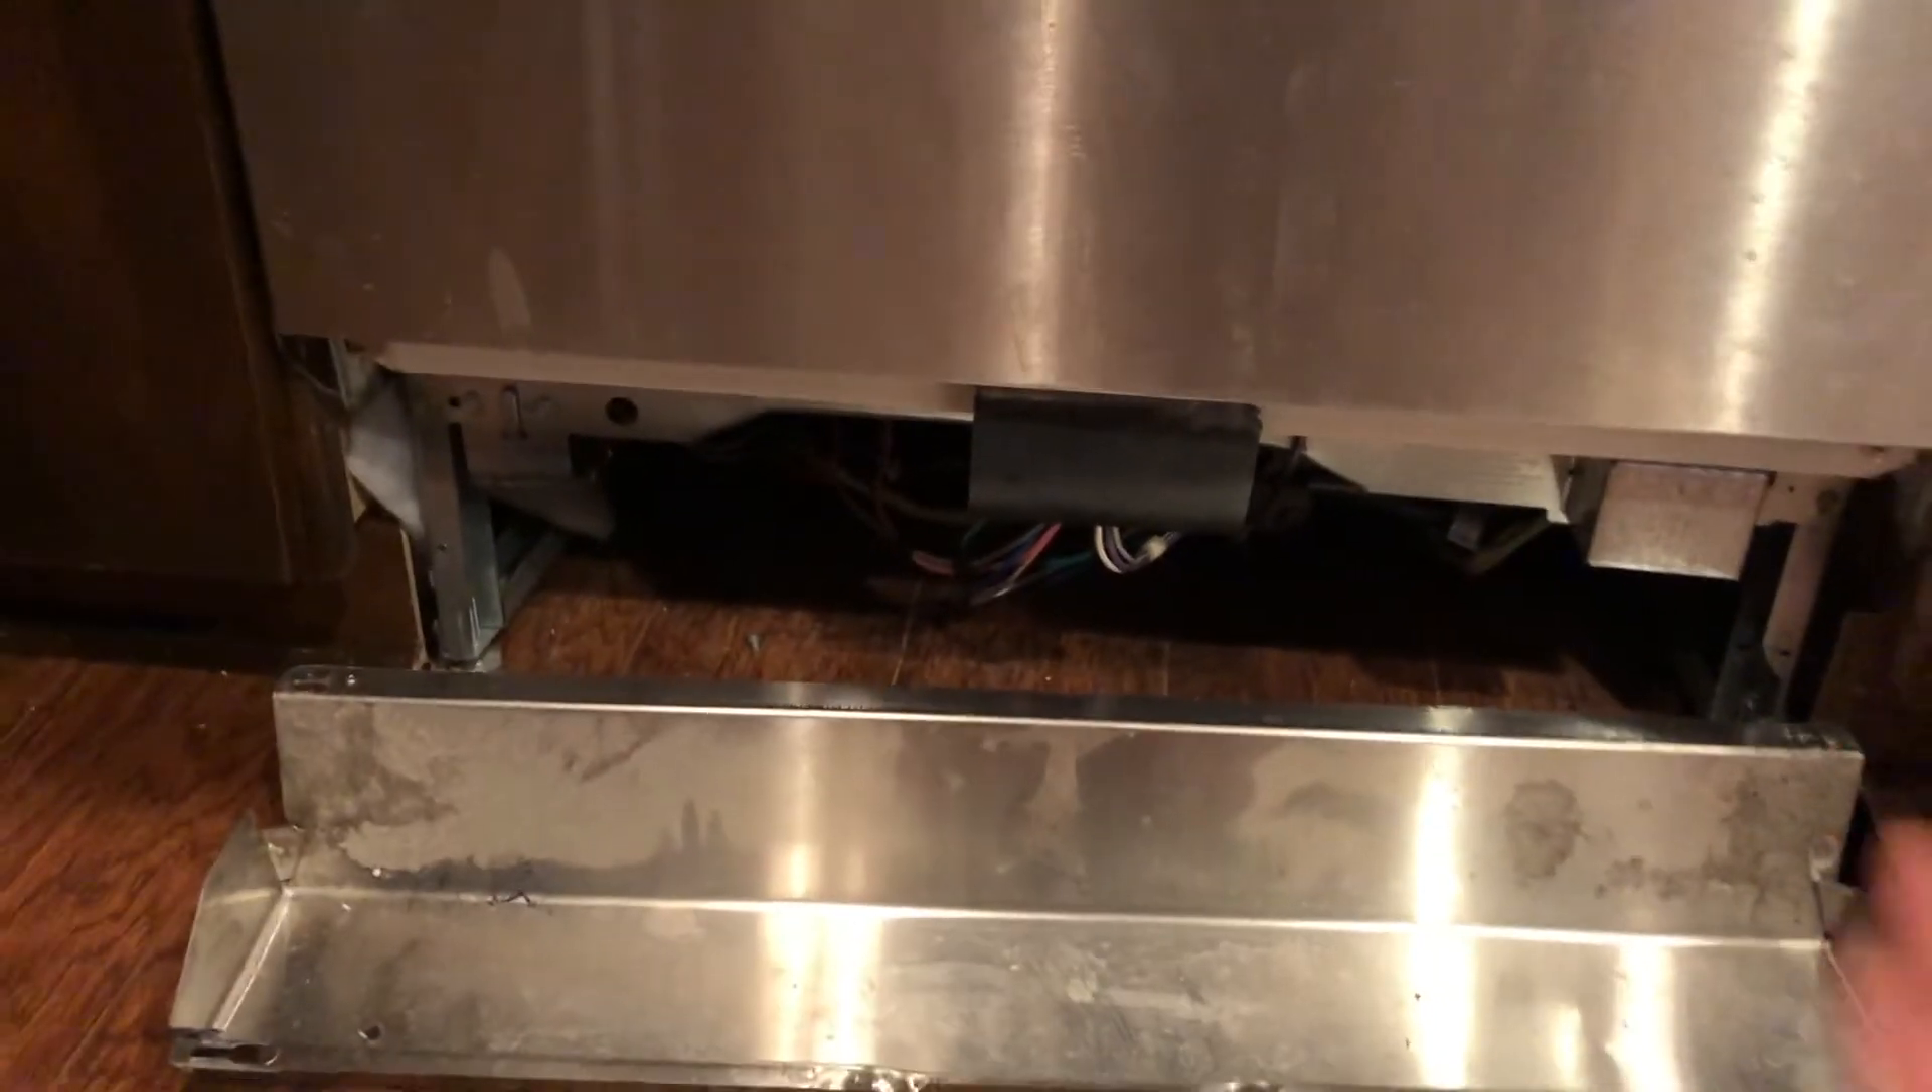All I've done at this point is taken off the bottom panel.